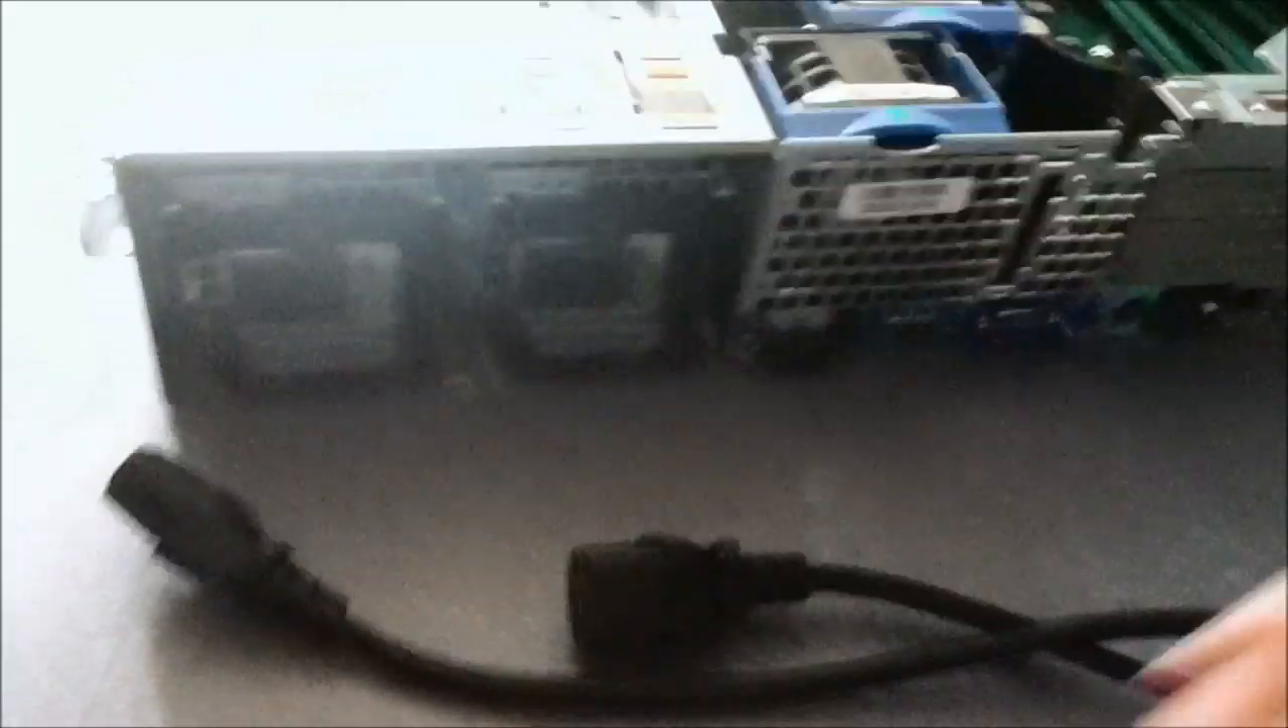I haven't put the top on because I wanted to just show something.